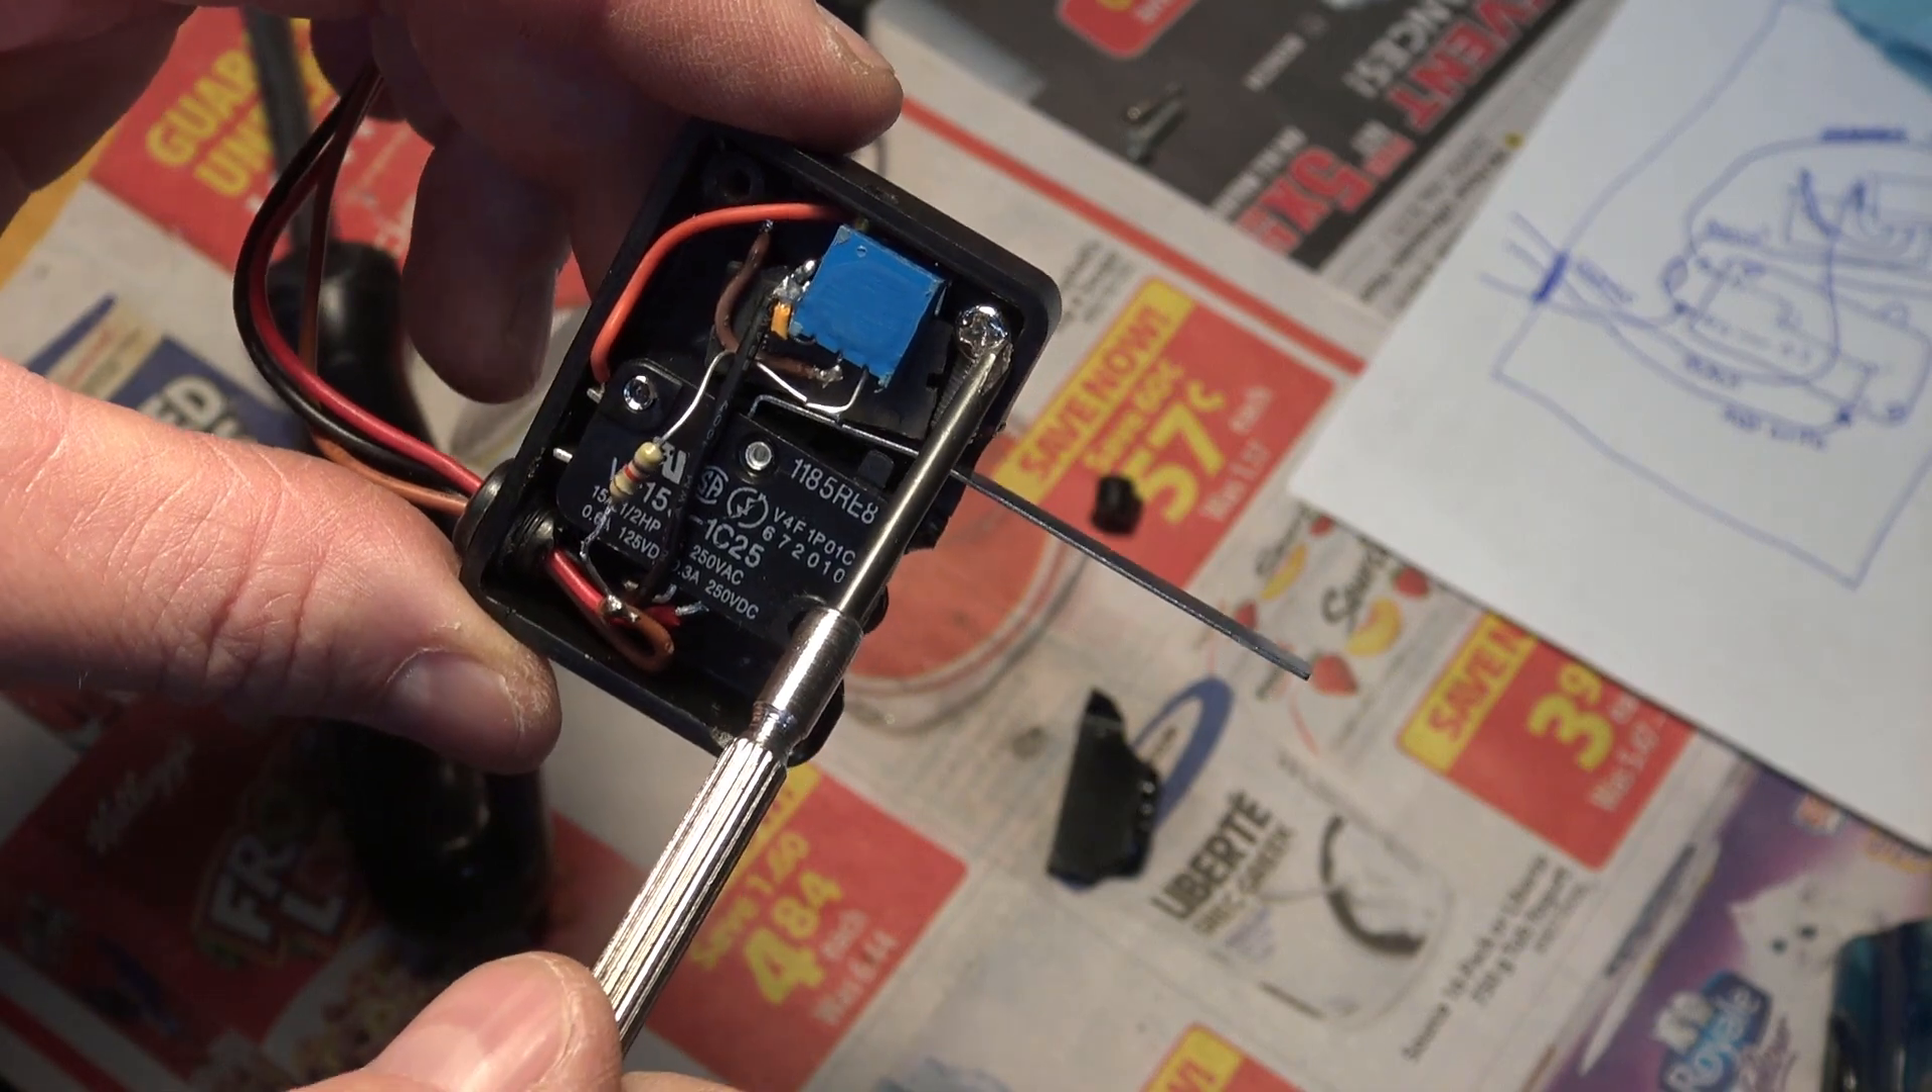Okay I've got my new switch installed in place.